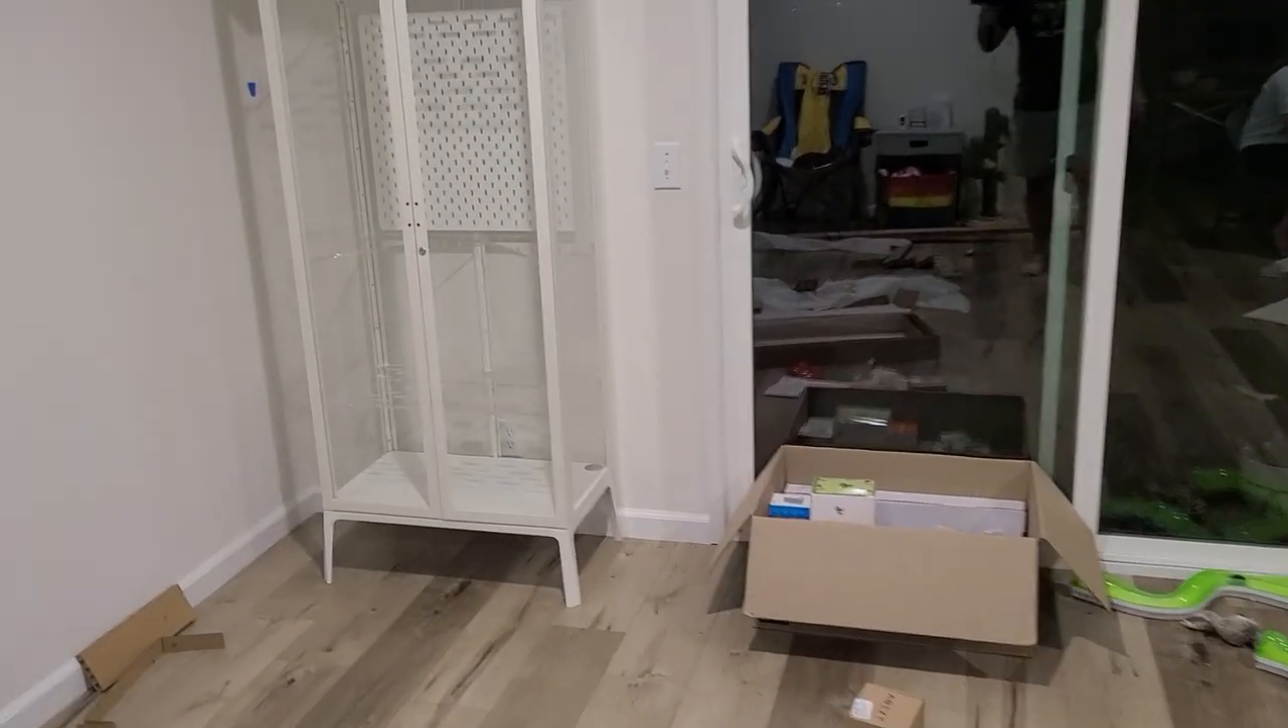We got the doors on there and it is looking beautiful.